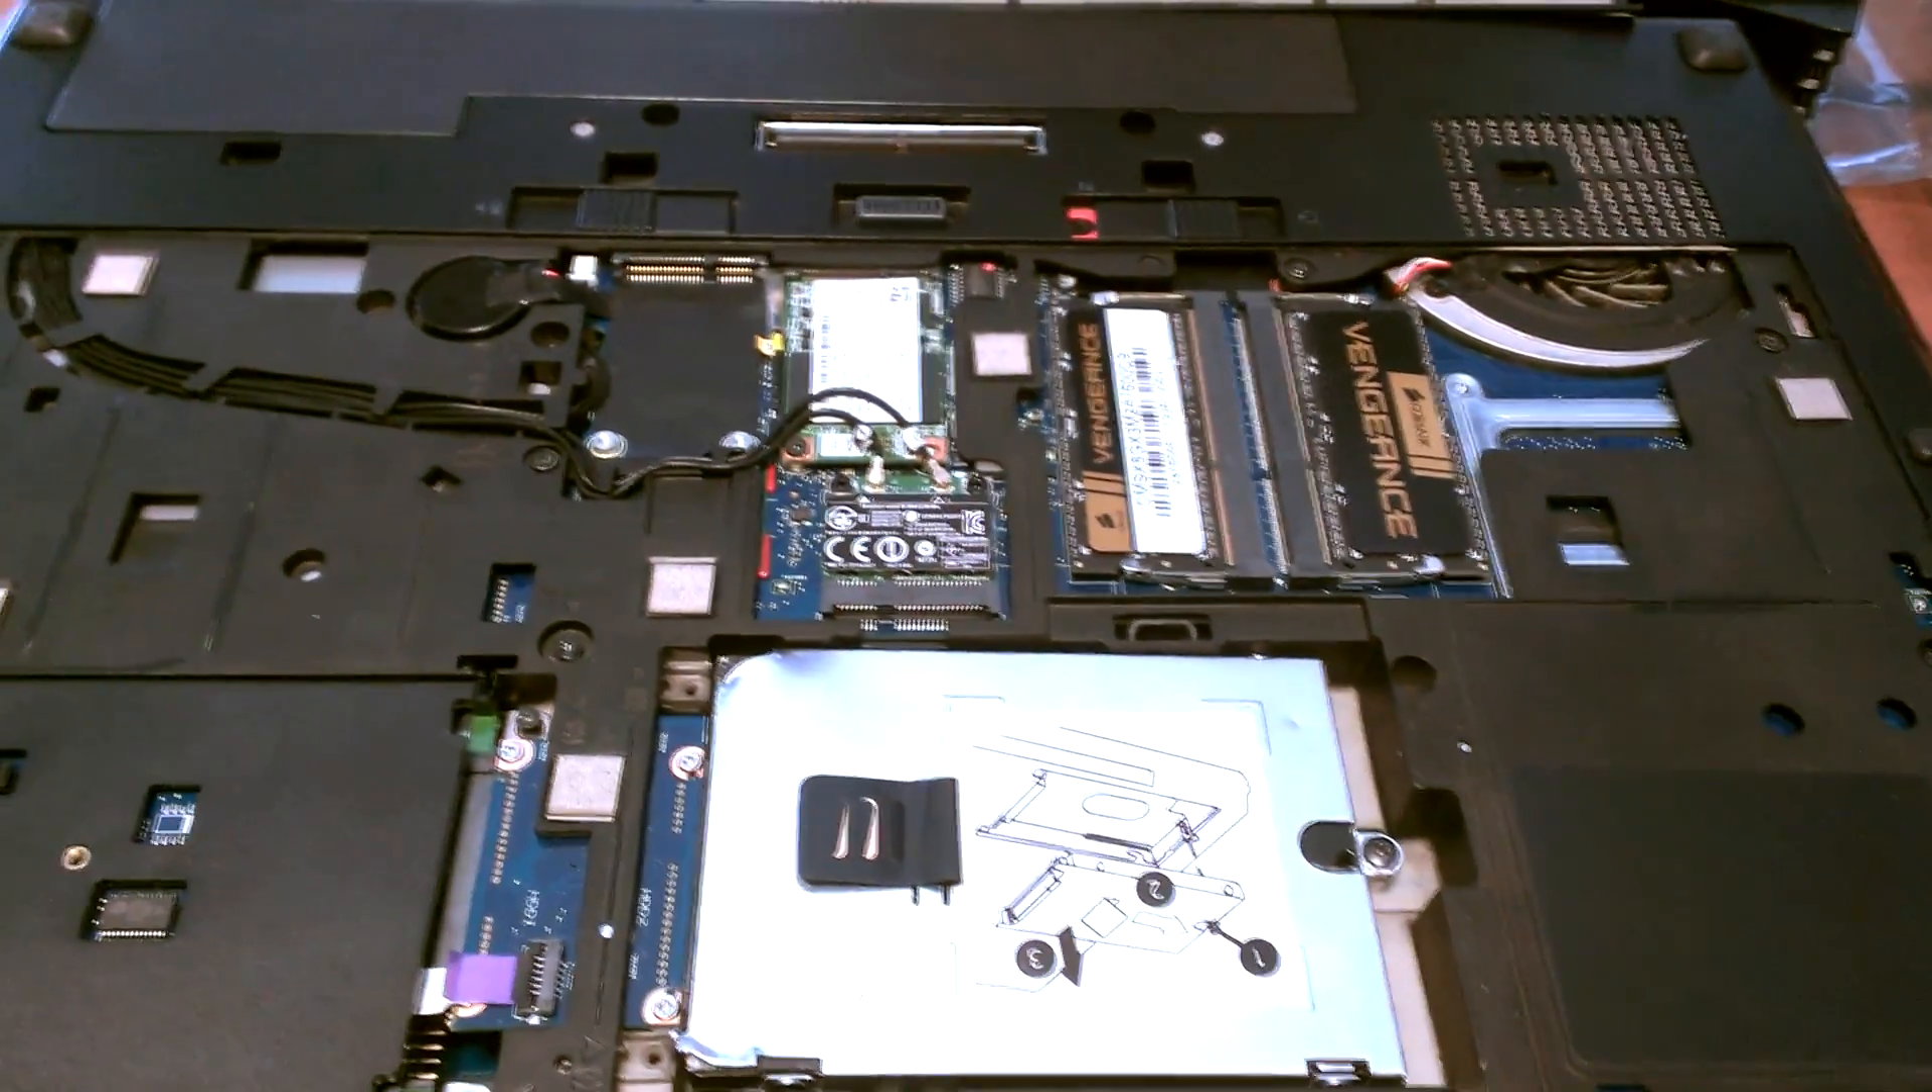So I've, uh, taken the back cover of my laptop off.